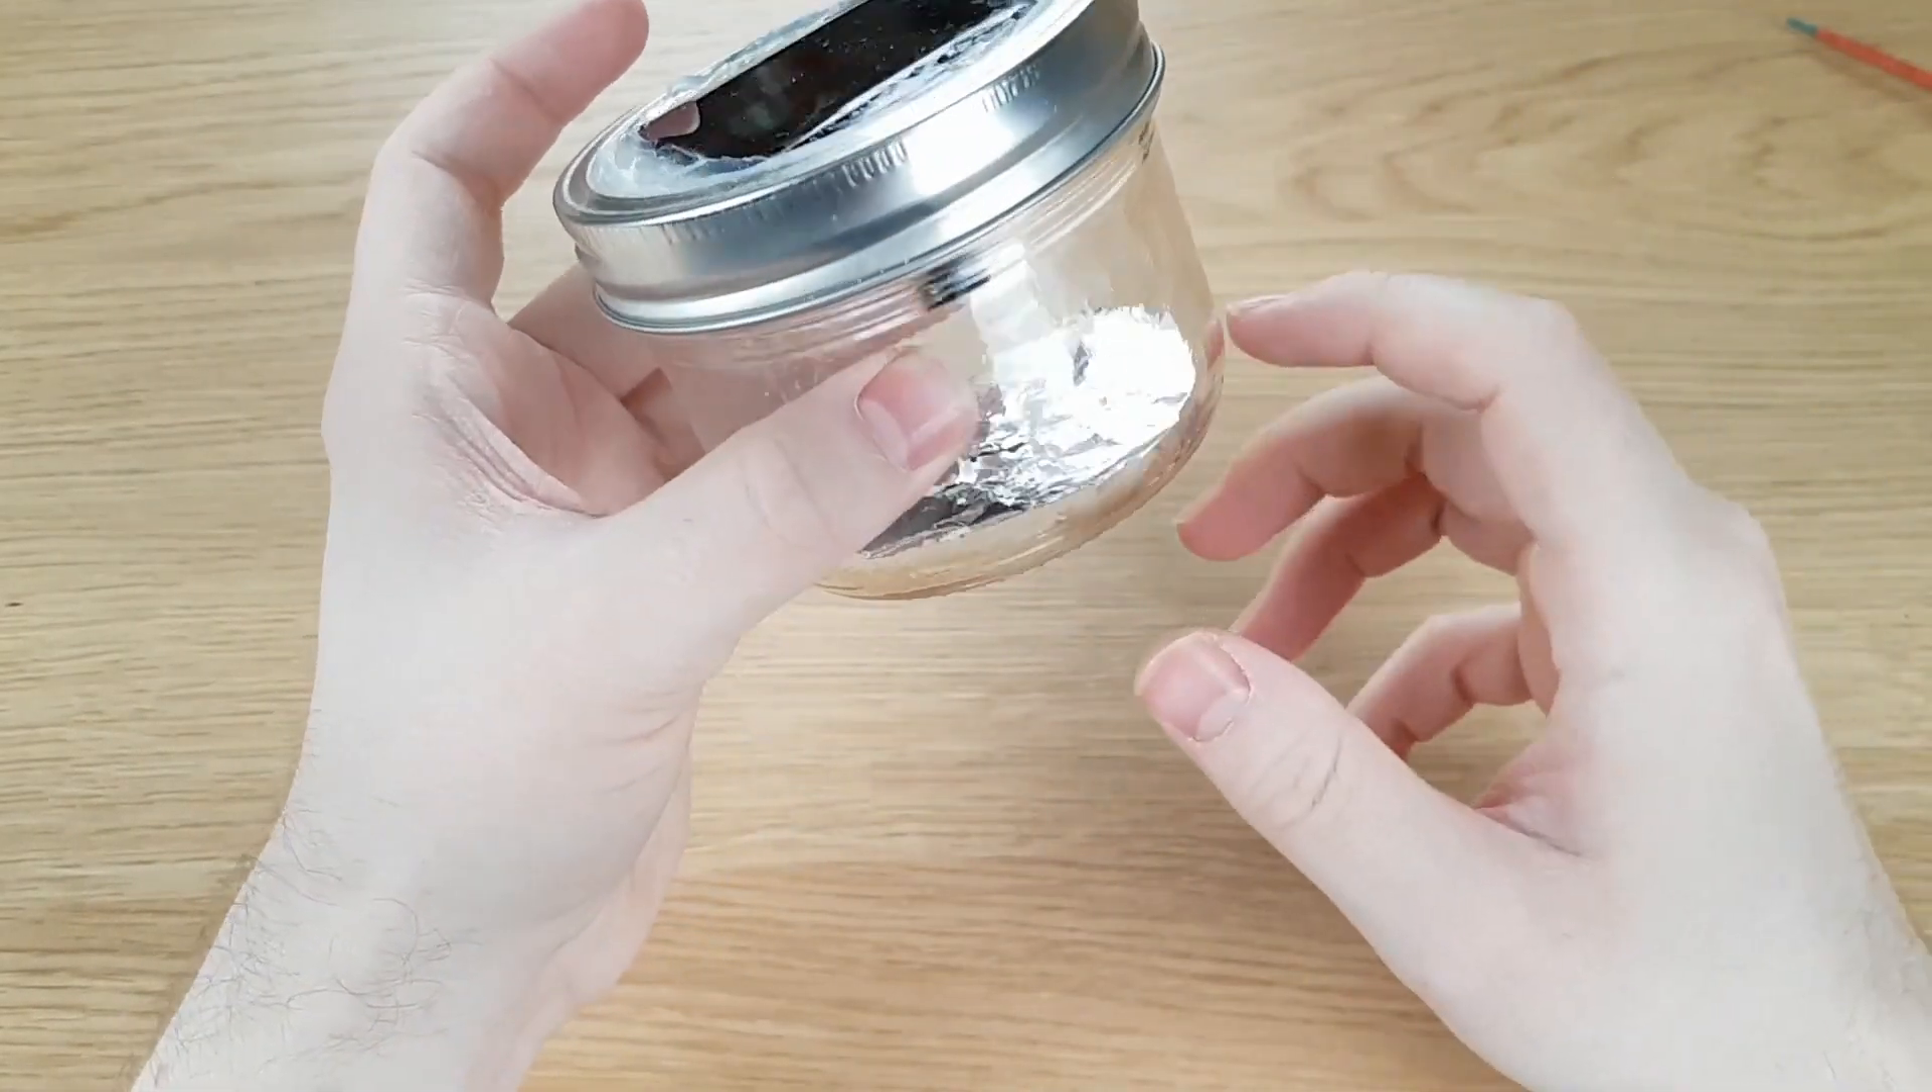And in the jar I just put a piece of aluminum foil along the bottom that's crinkled up a bit to hopefully reflect some of the light a bit.